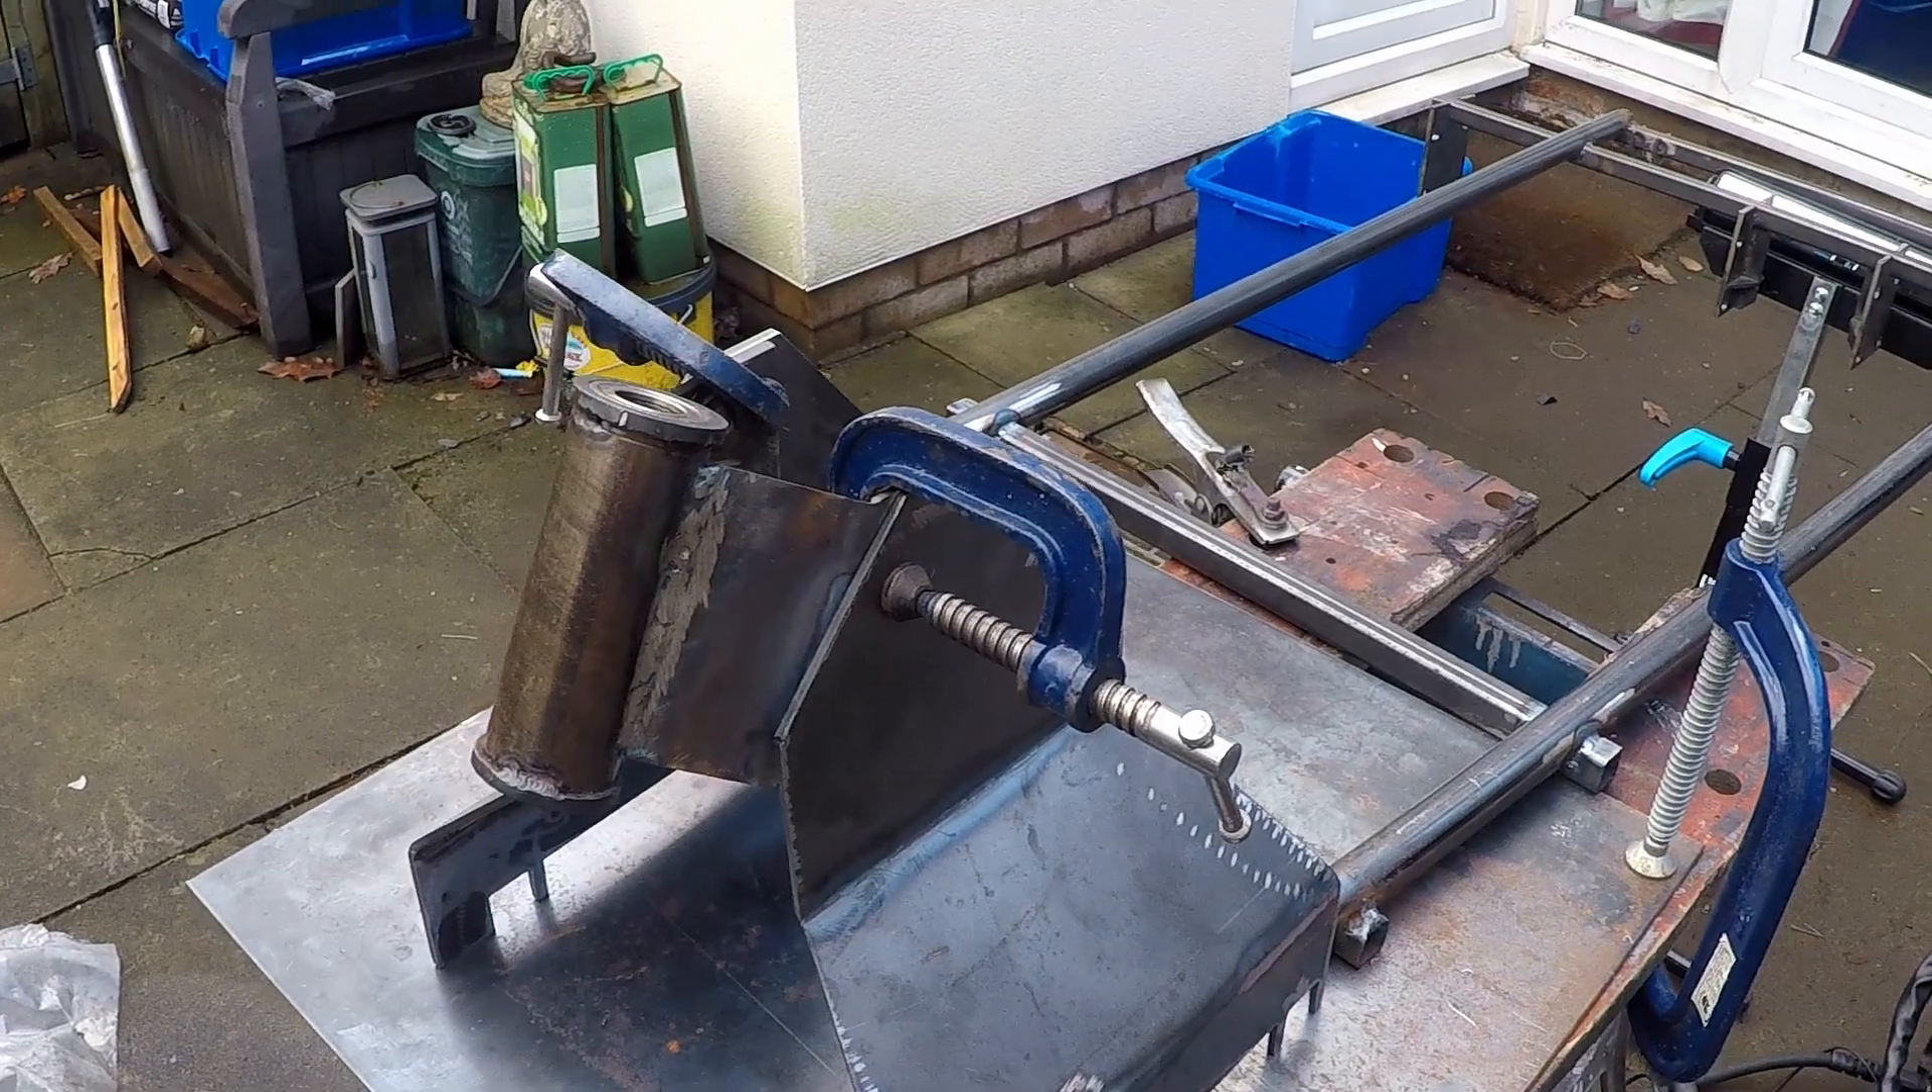Here's the steering barrel clamped into place on the plates that are going to be held onto the frame.